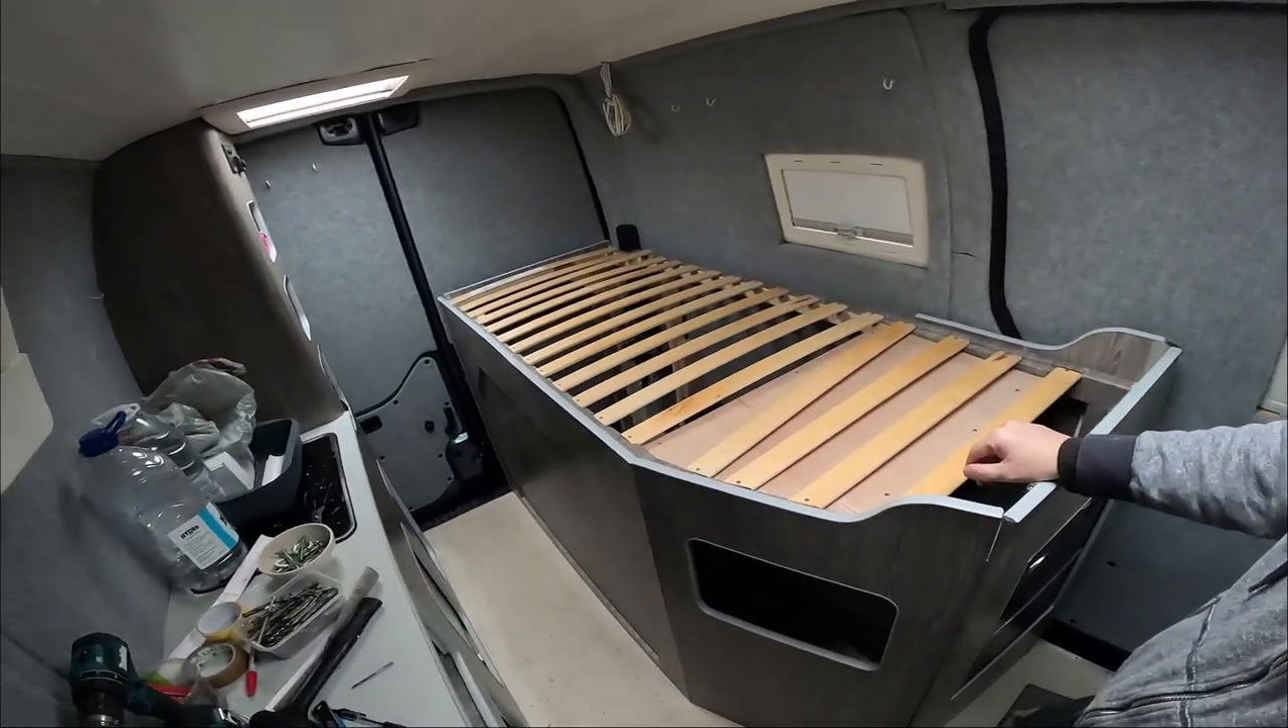Okay we're there I've got all the slats in place and it looks pretty strong.